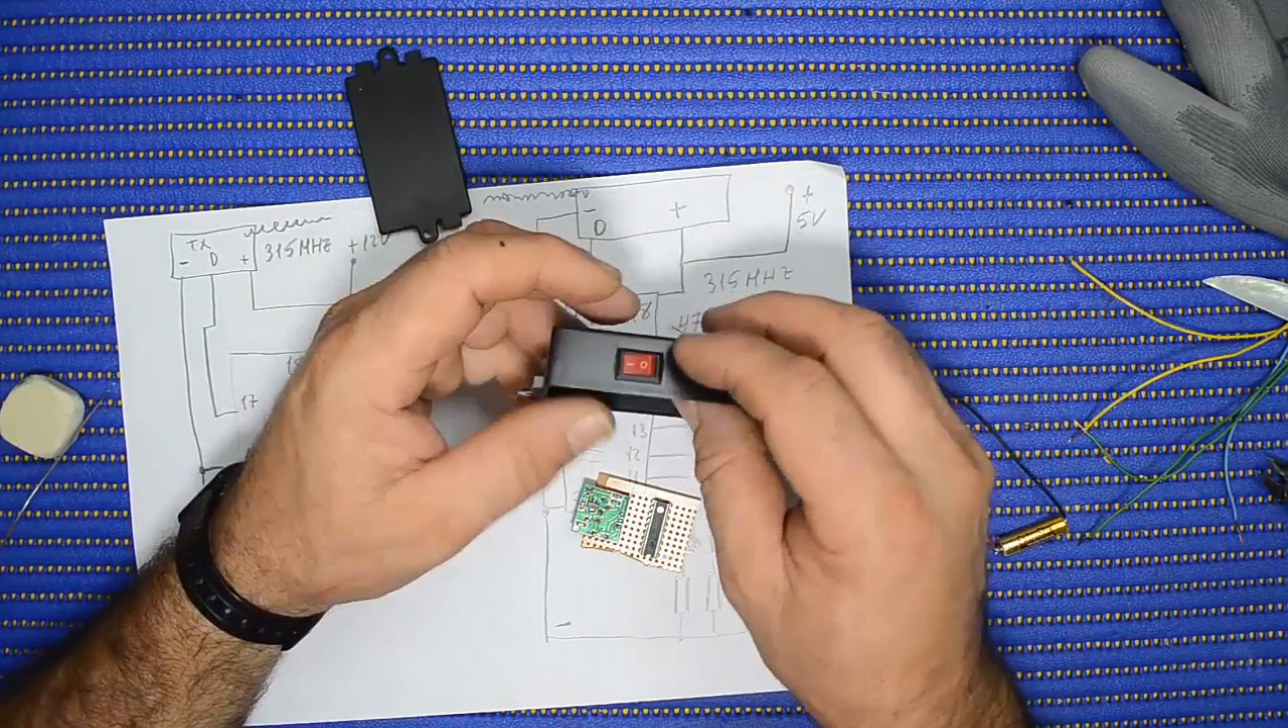Lo importante es que ya tenemos puesto el interruptor.